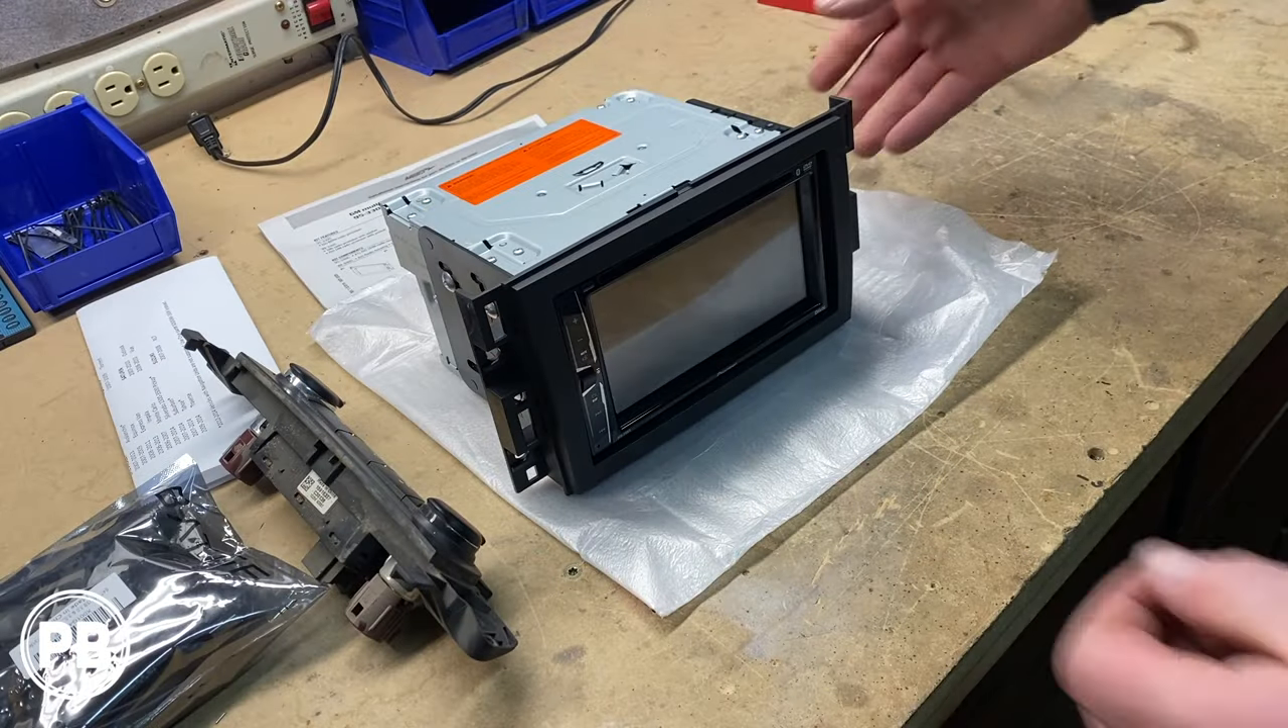Okay, so we went ahead and got the dash kit up on the radio. Nice and even. Everything looks good there.